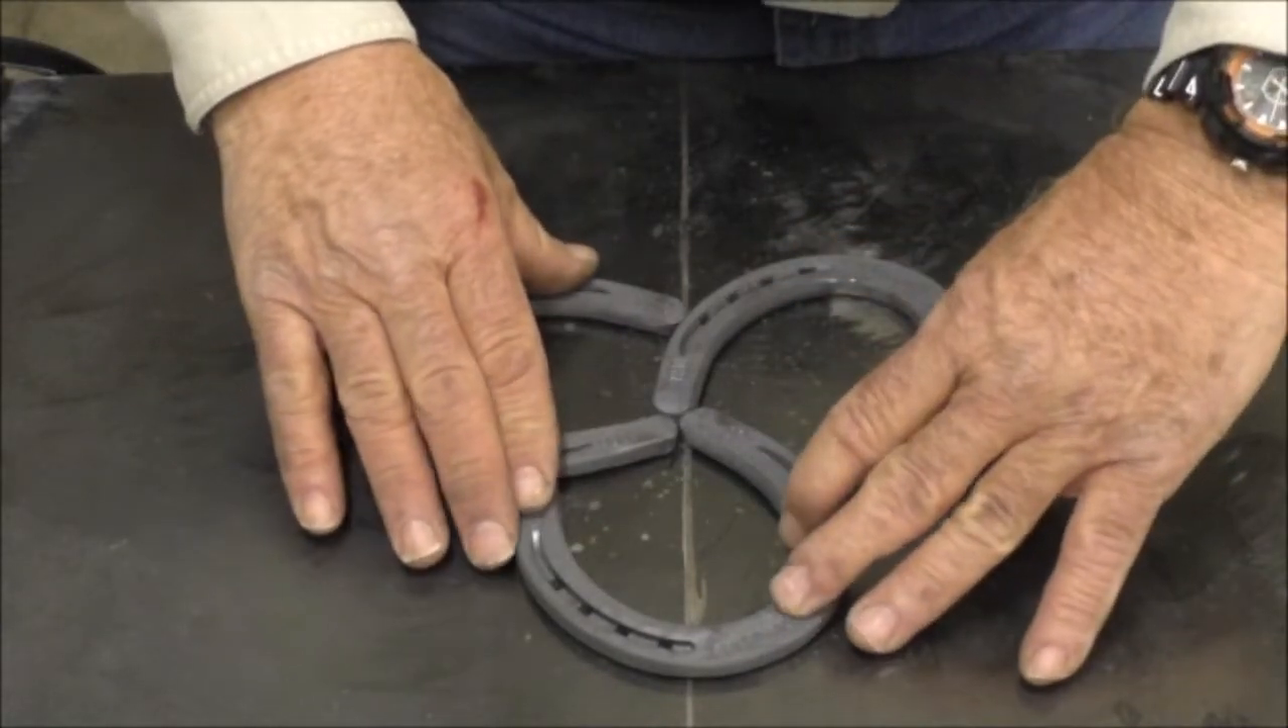Now if you noticed, all three heels are touching and then the heels are touching the outside. That's how you line it up.